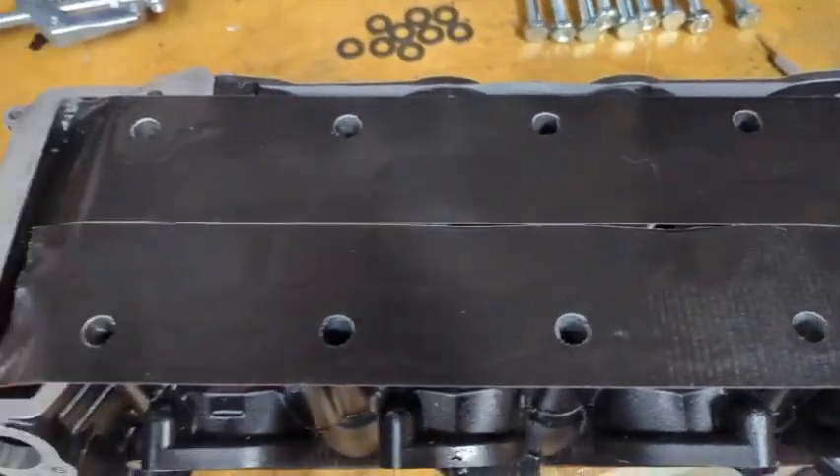This is what it should look like when you're done with the tape on the bottom right here.